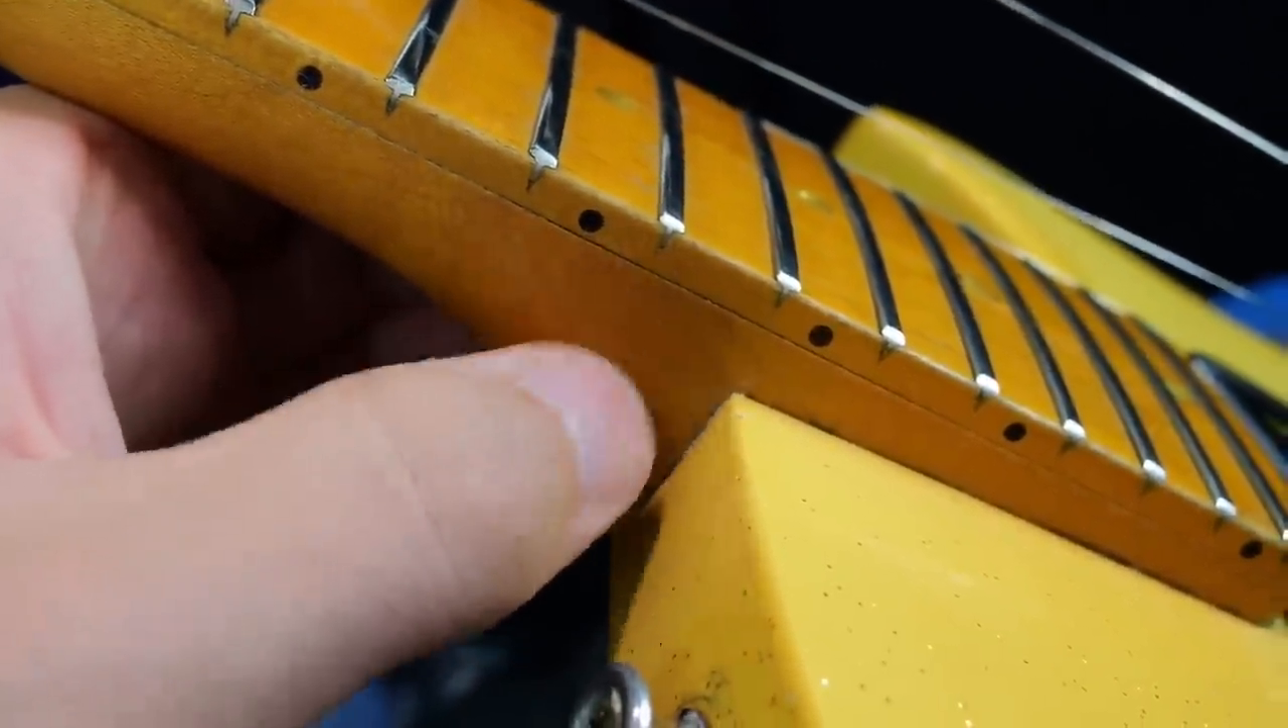That's just where the neck kind of stands proud.